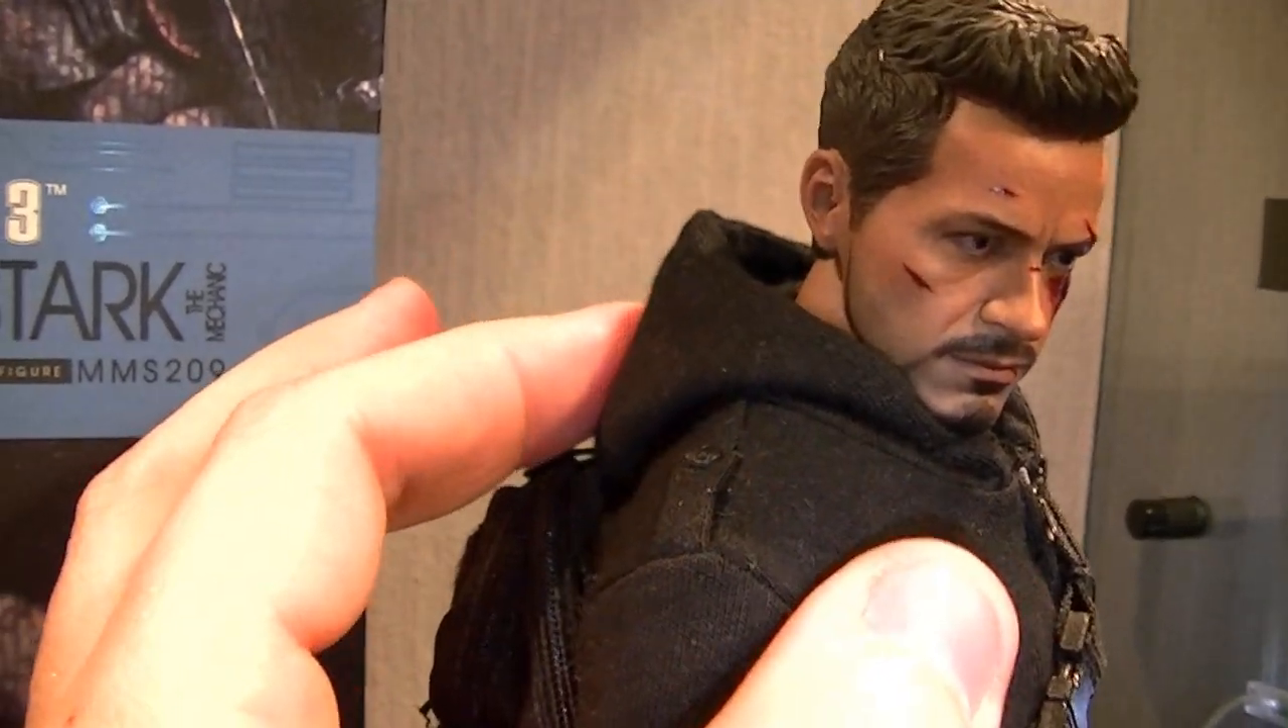That fucking hood's not sitting down flush like a real hood would look.